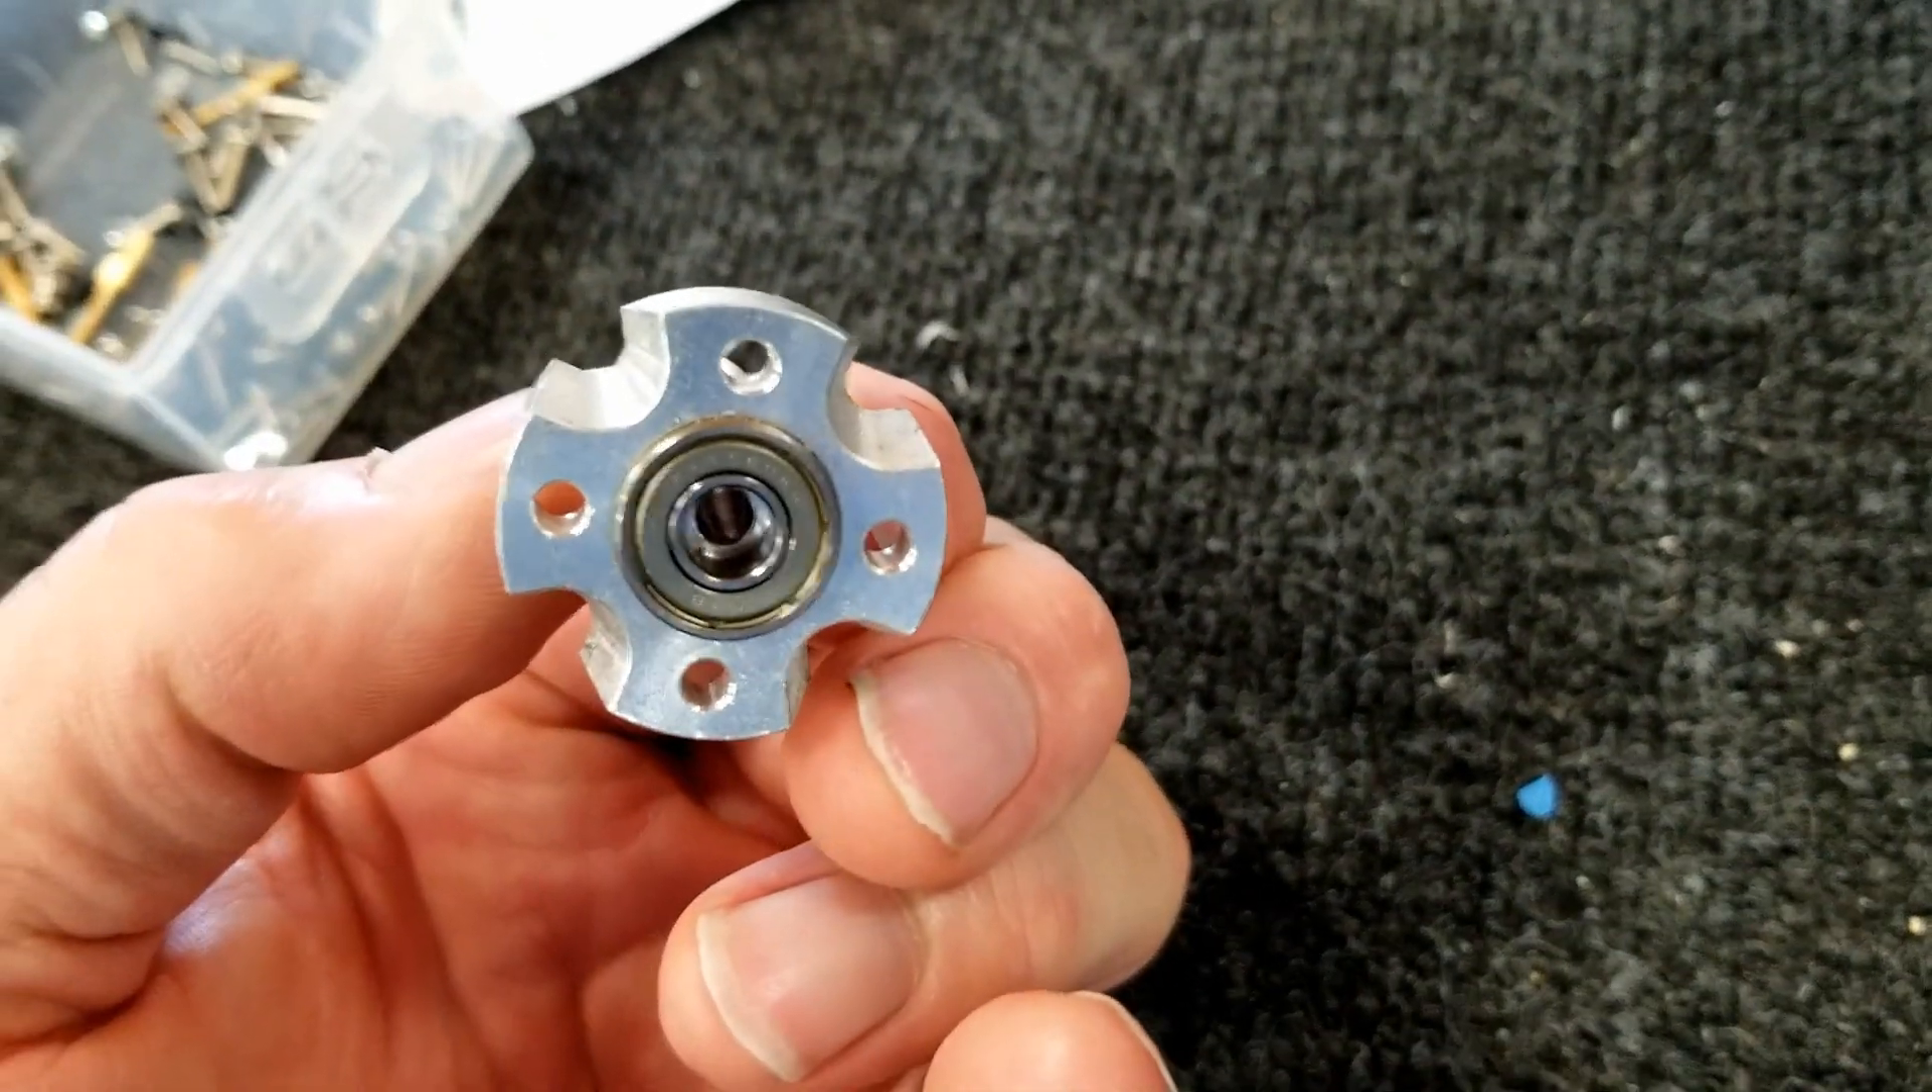You can see I put a bearing in the back end. That's a 15 millimeter bearing.